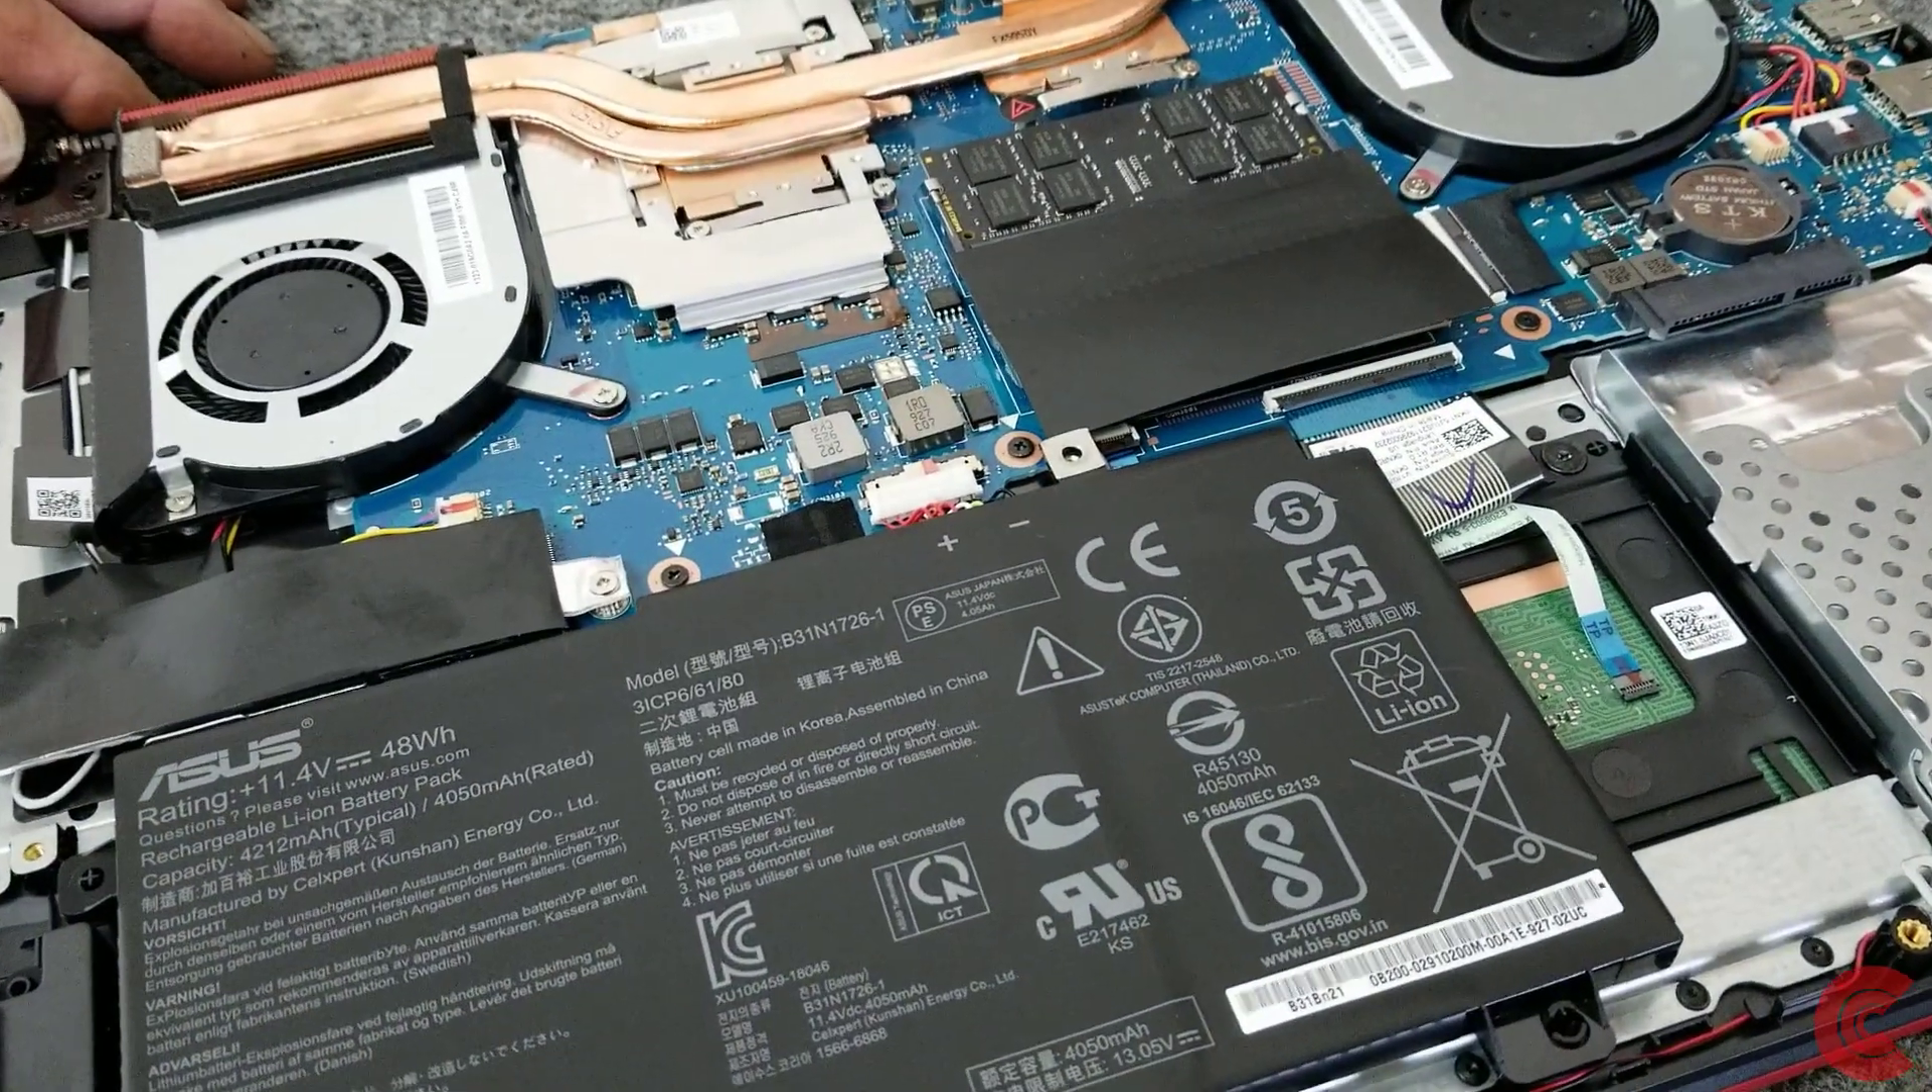So we got the memory in that's done.